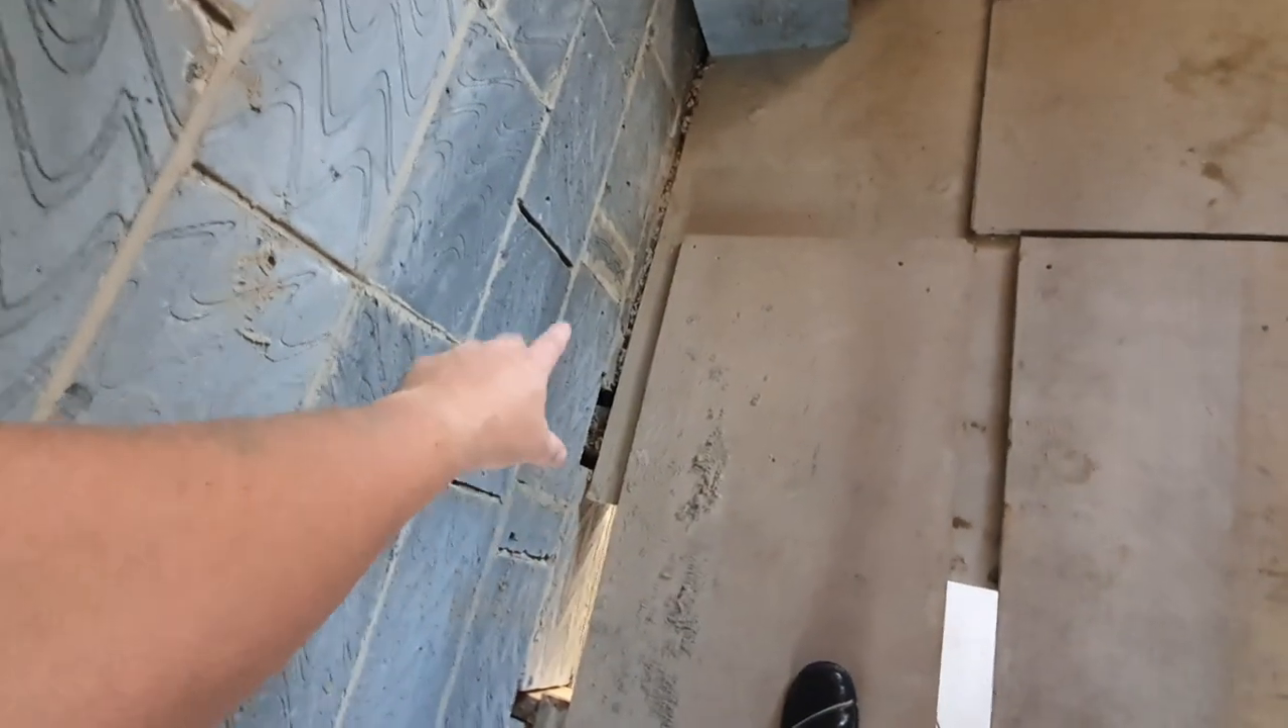And then we've still got flooring to do.